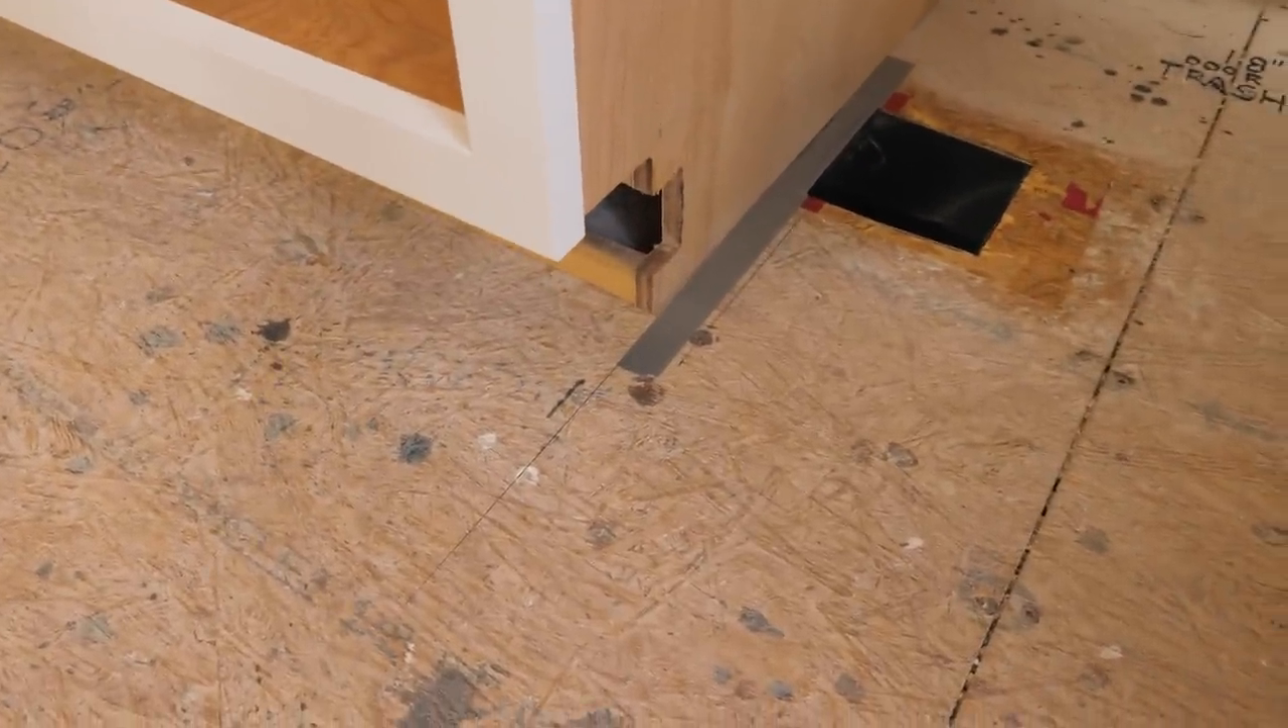I got that little strip in there to keep air from going up in between the cabinets.